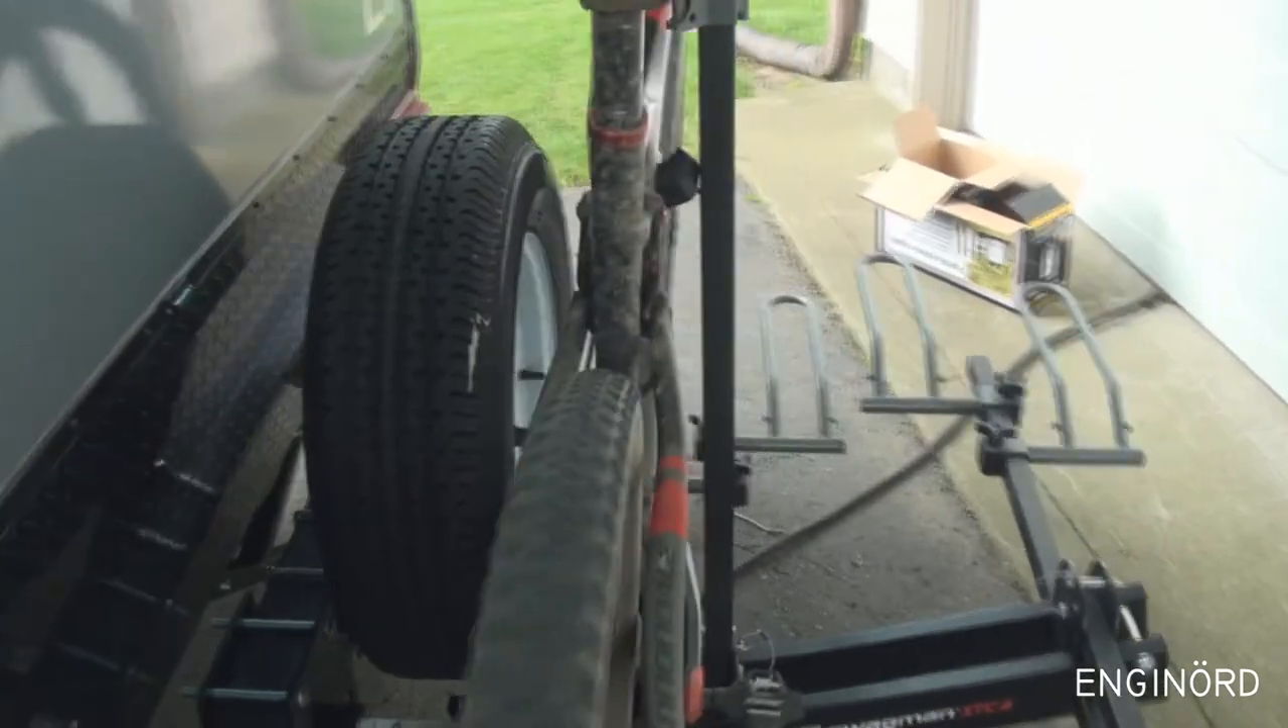So you can see it doesn't really fit in there's not much clearance.